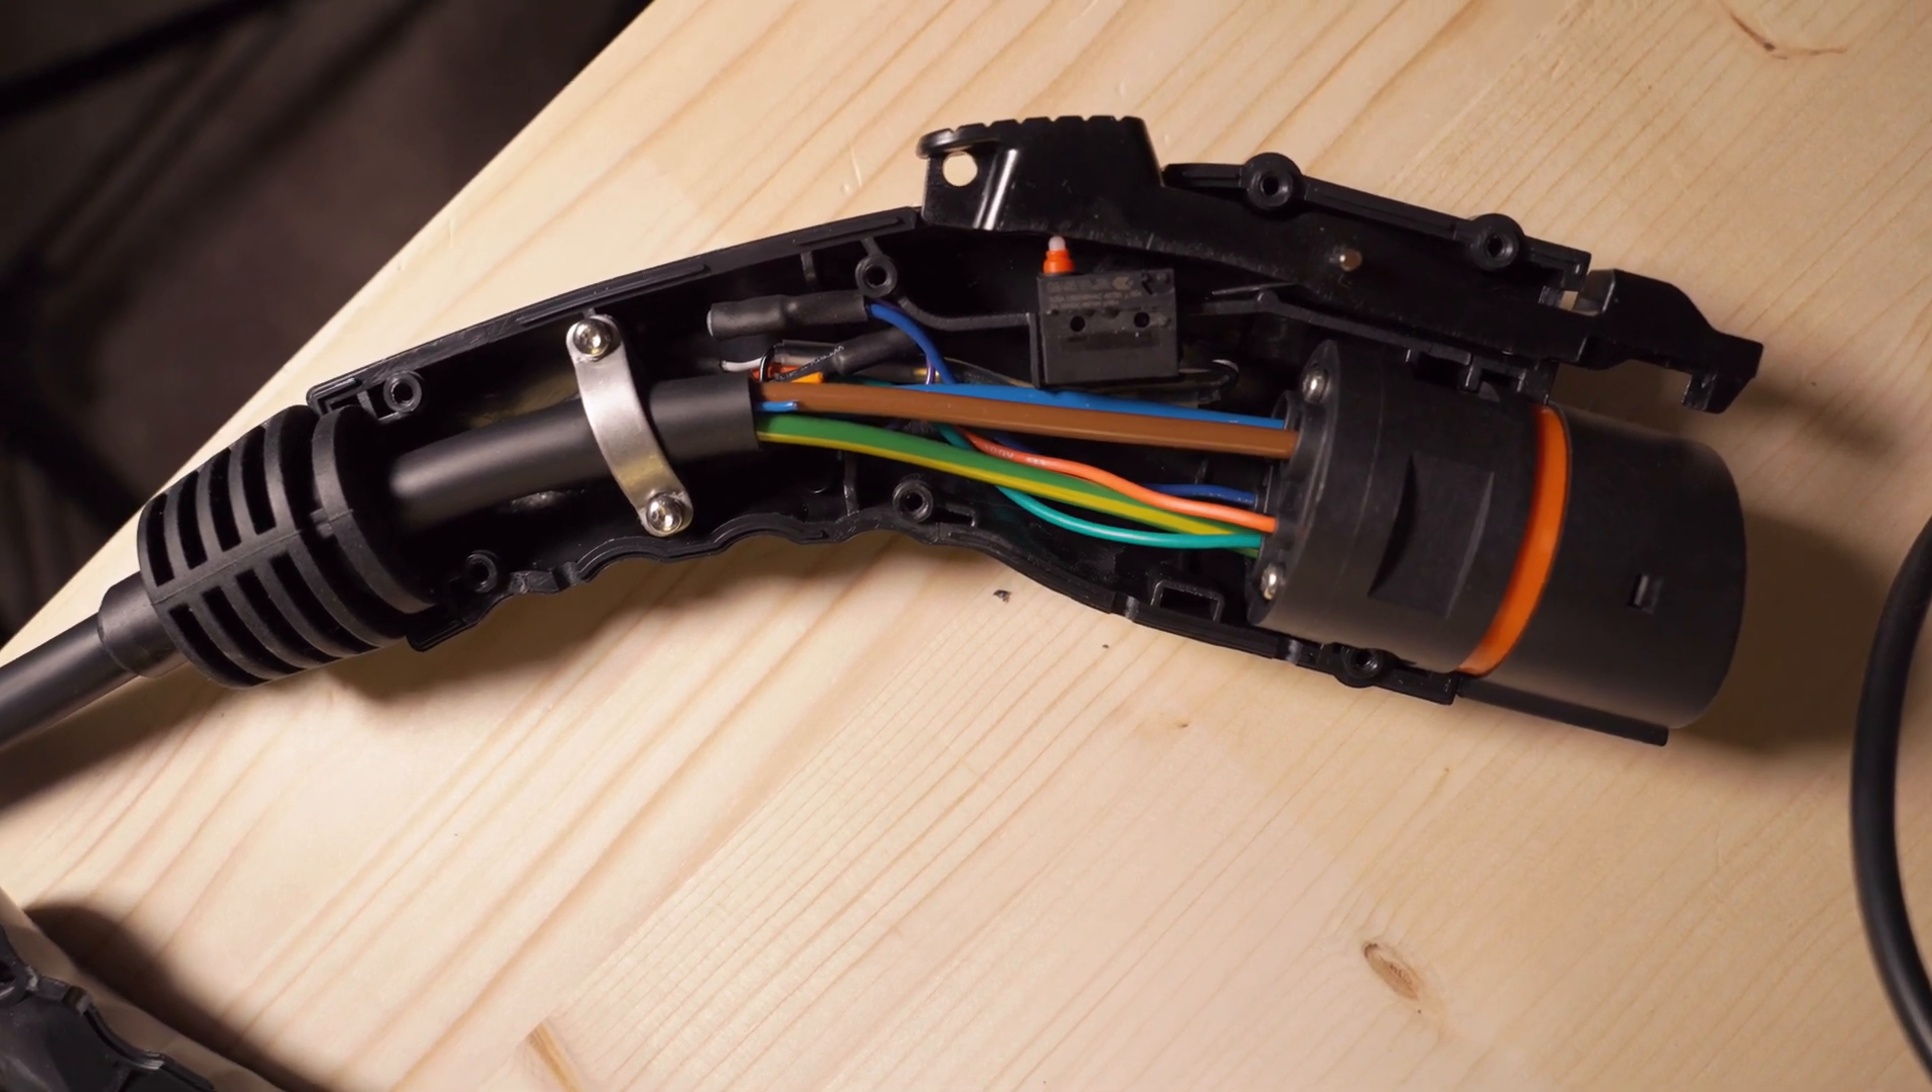With all the wires sealed off, they're set into the plastic housing of the plug and then the wire is secured with the attached securing clamp and everything fits in nicely with some room to spare.